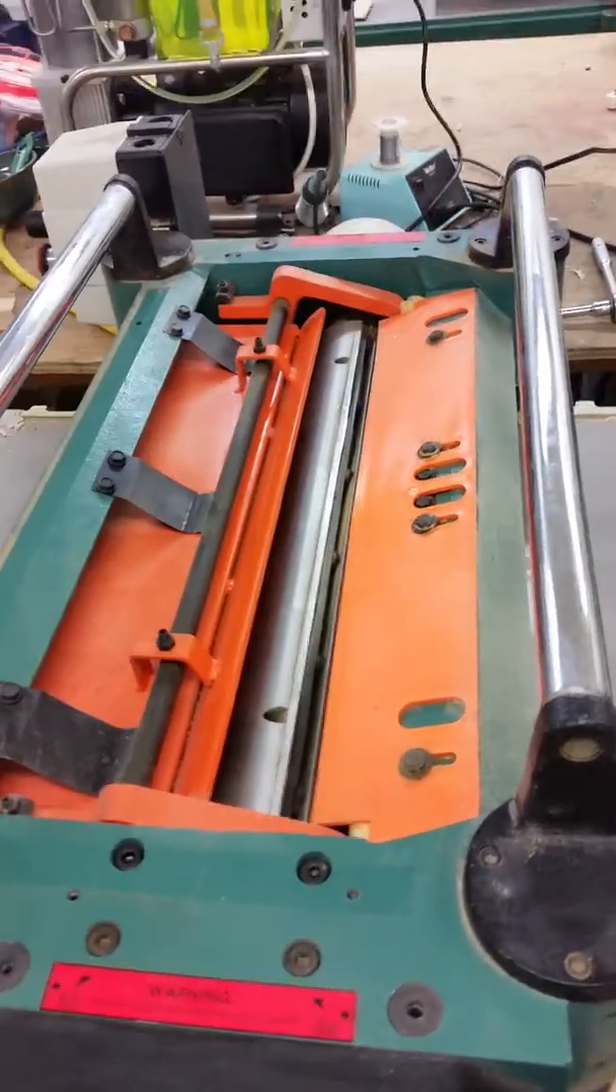So, here we've done the partial tear down of the Grizzly 20 inch planer and removed the housing from the cutter heads.